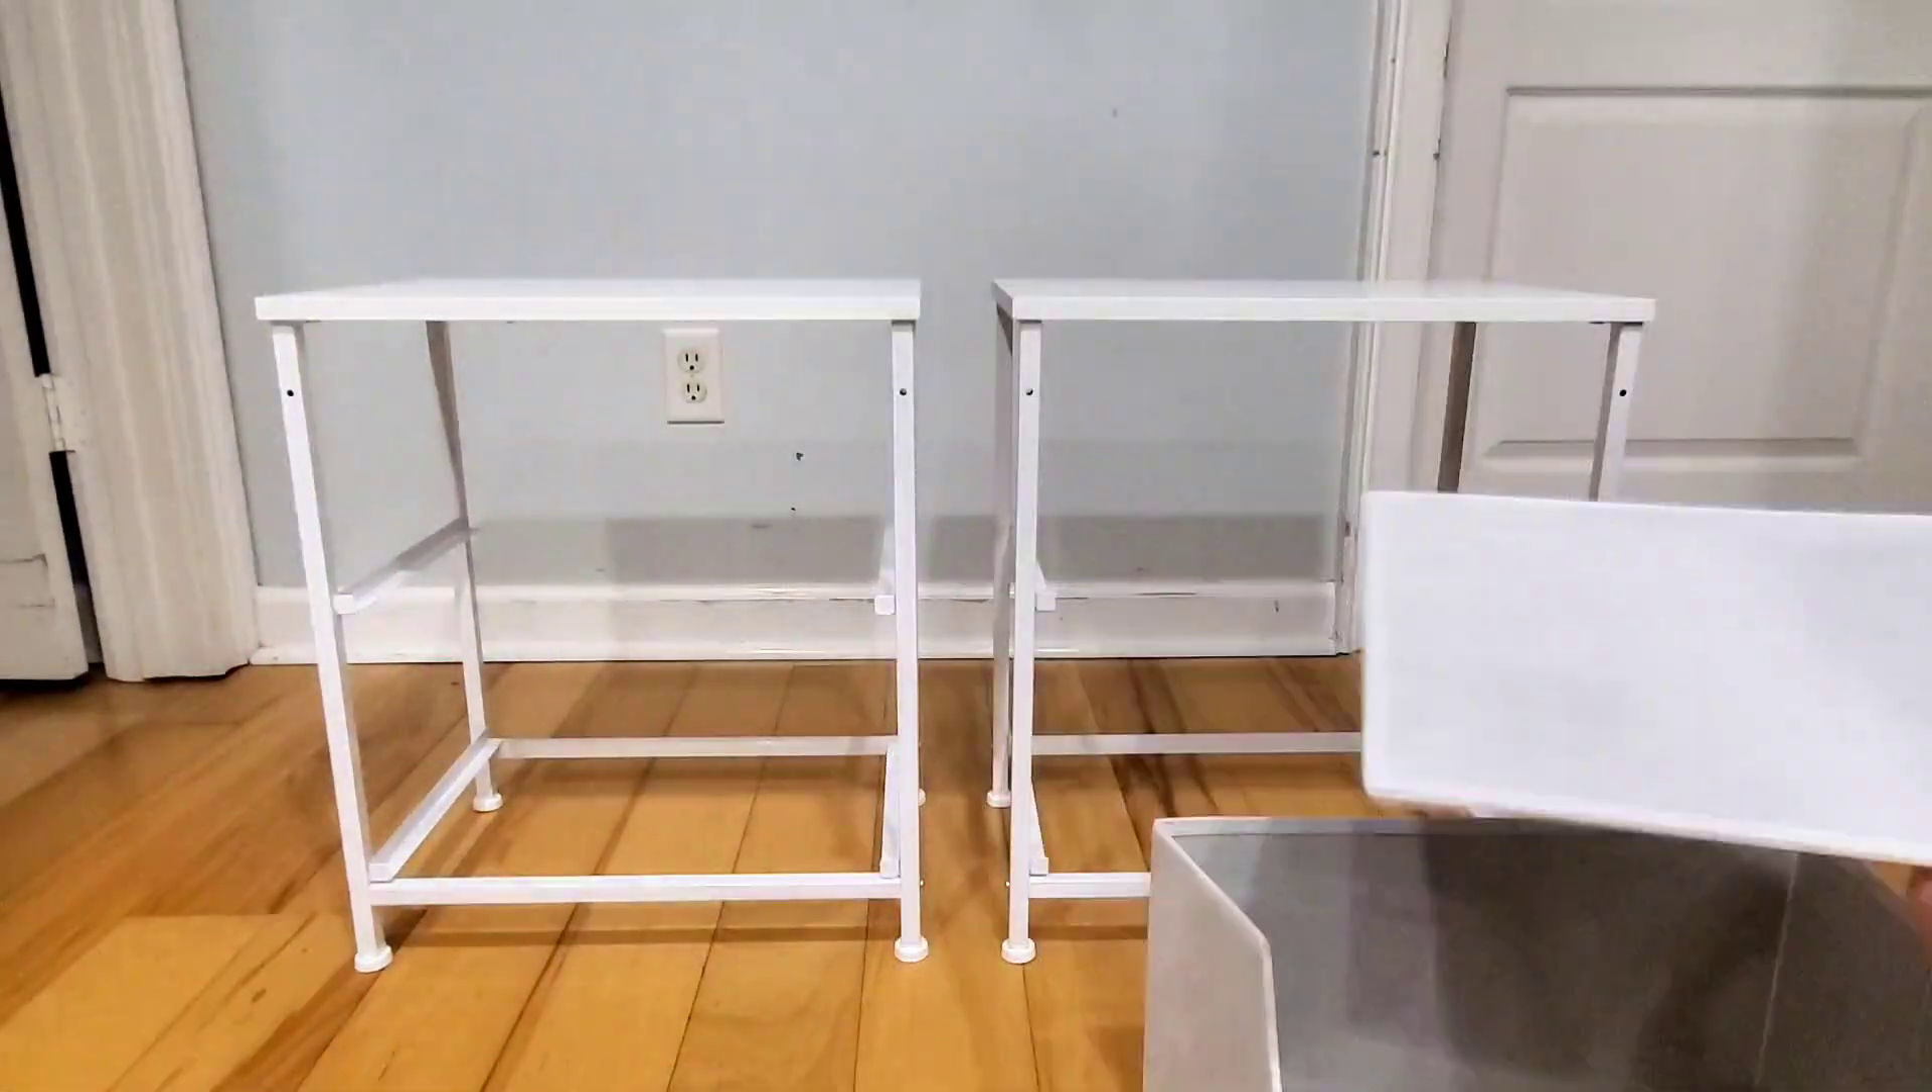So now we have the frame of the nightstands put together.